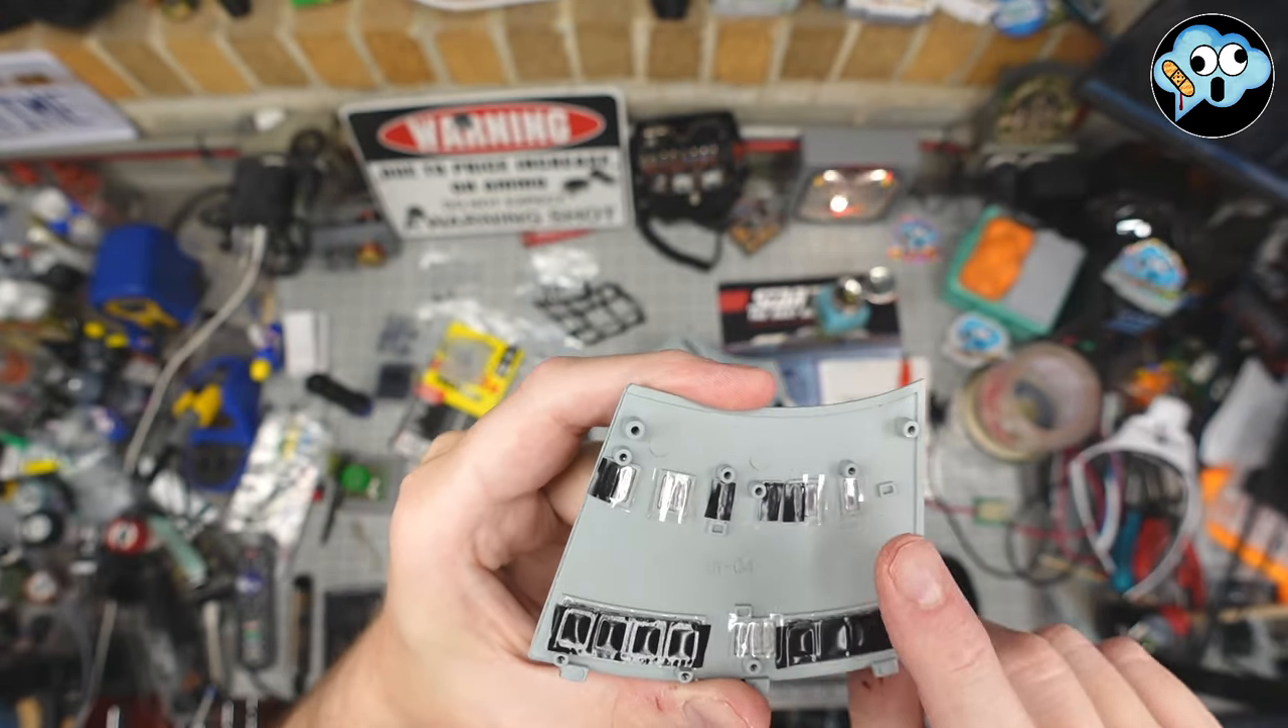Well, we've got all our windows and our escape hatches in.